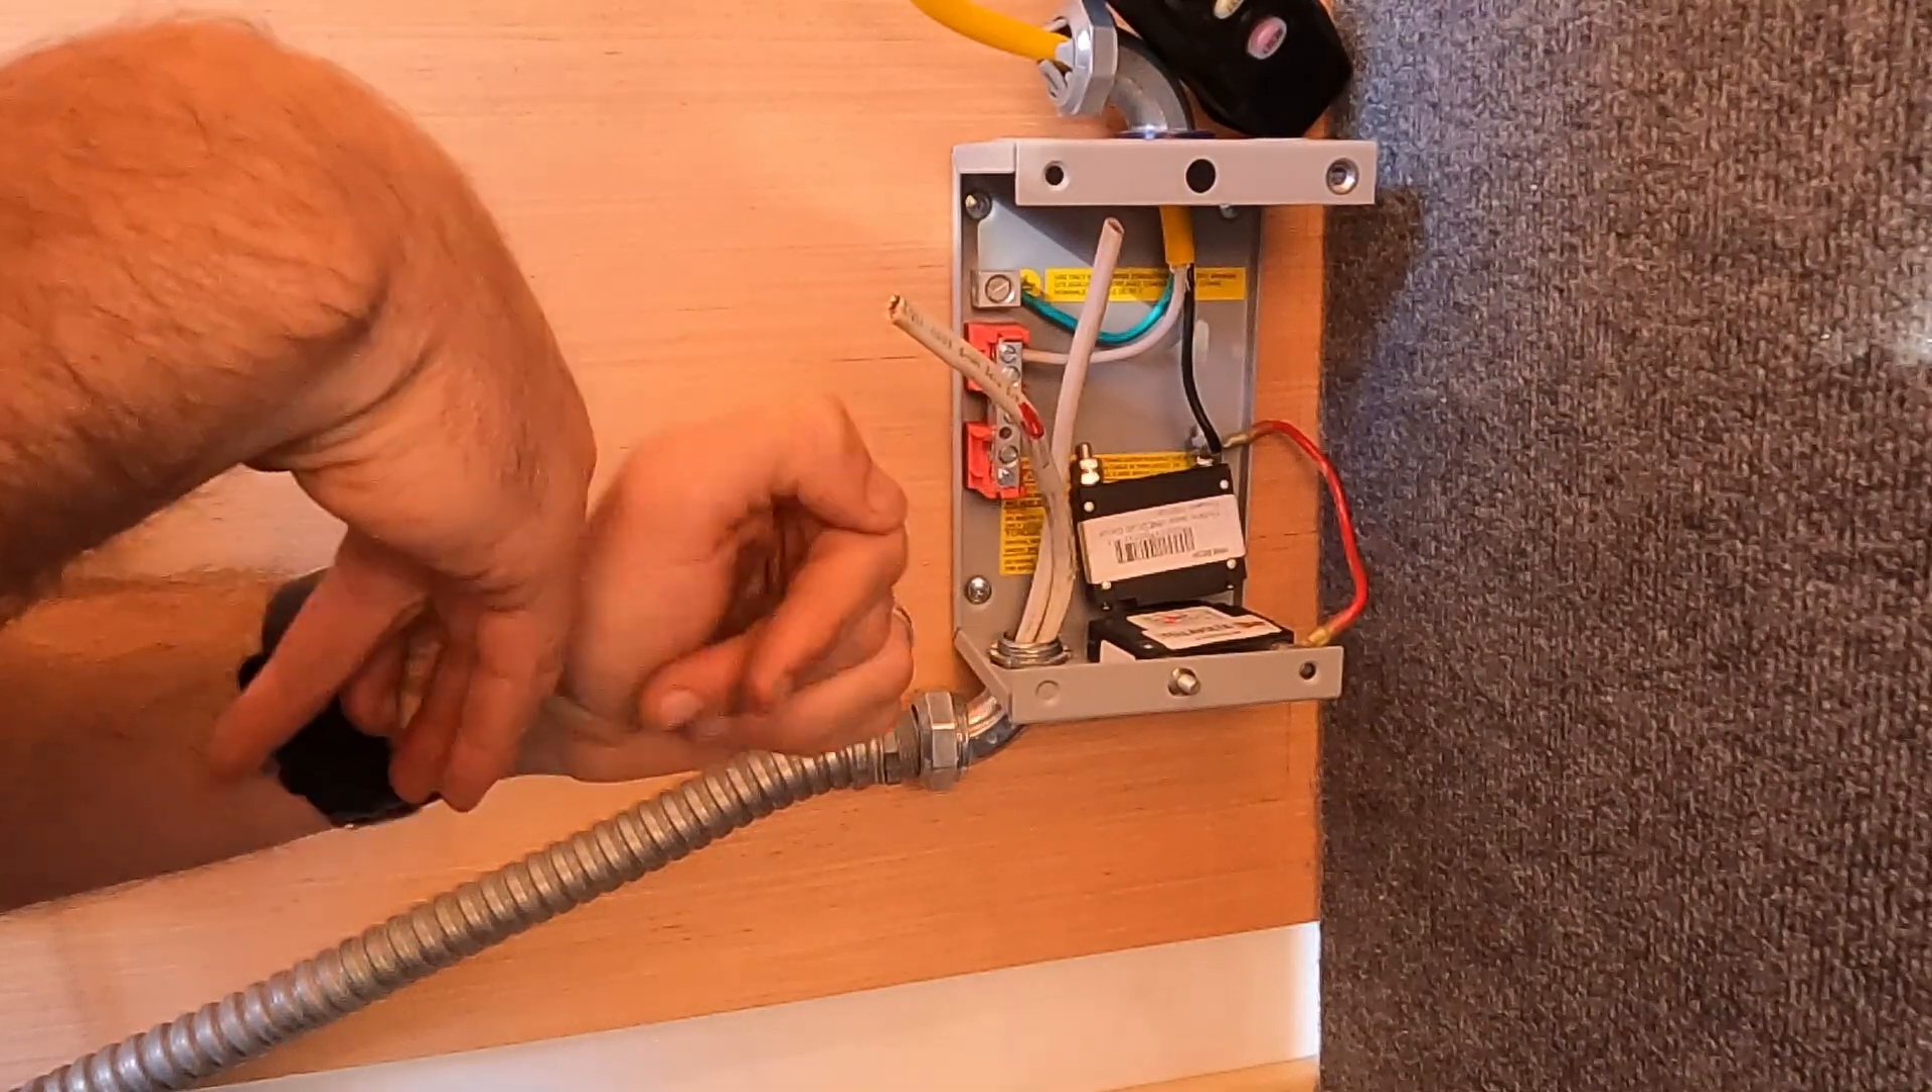So I got my two cords coming in I'm going to have to strip these wires down and connect everything to the proper place but I got them in and it's going to be a very tight squeeze.